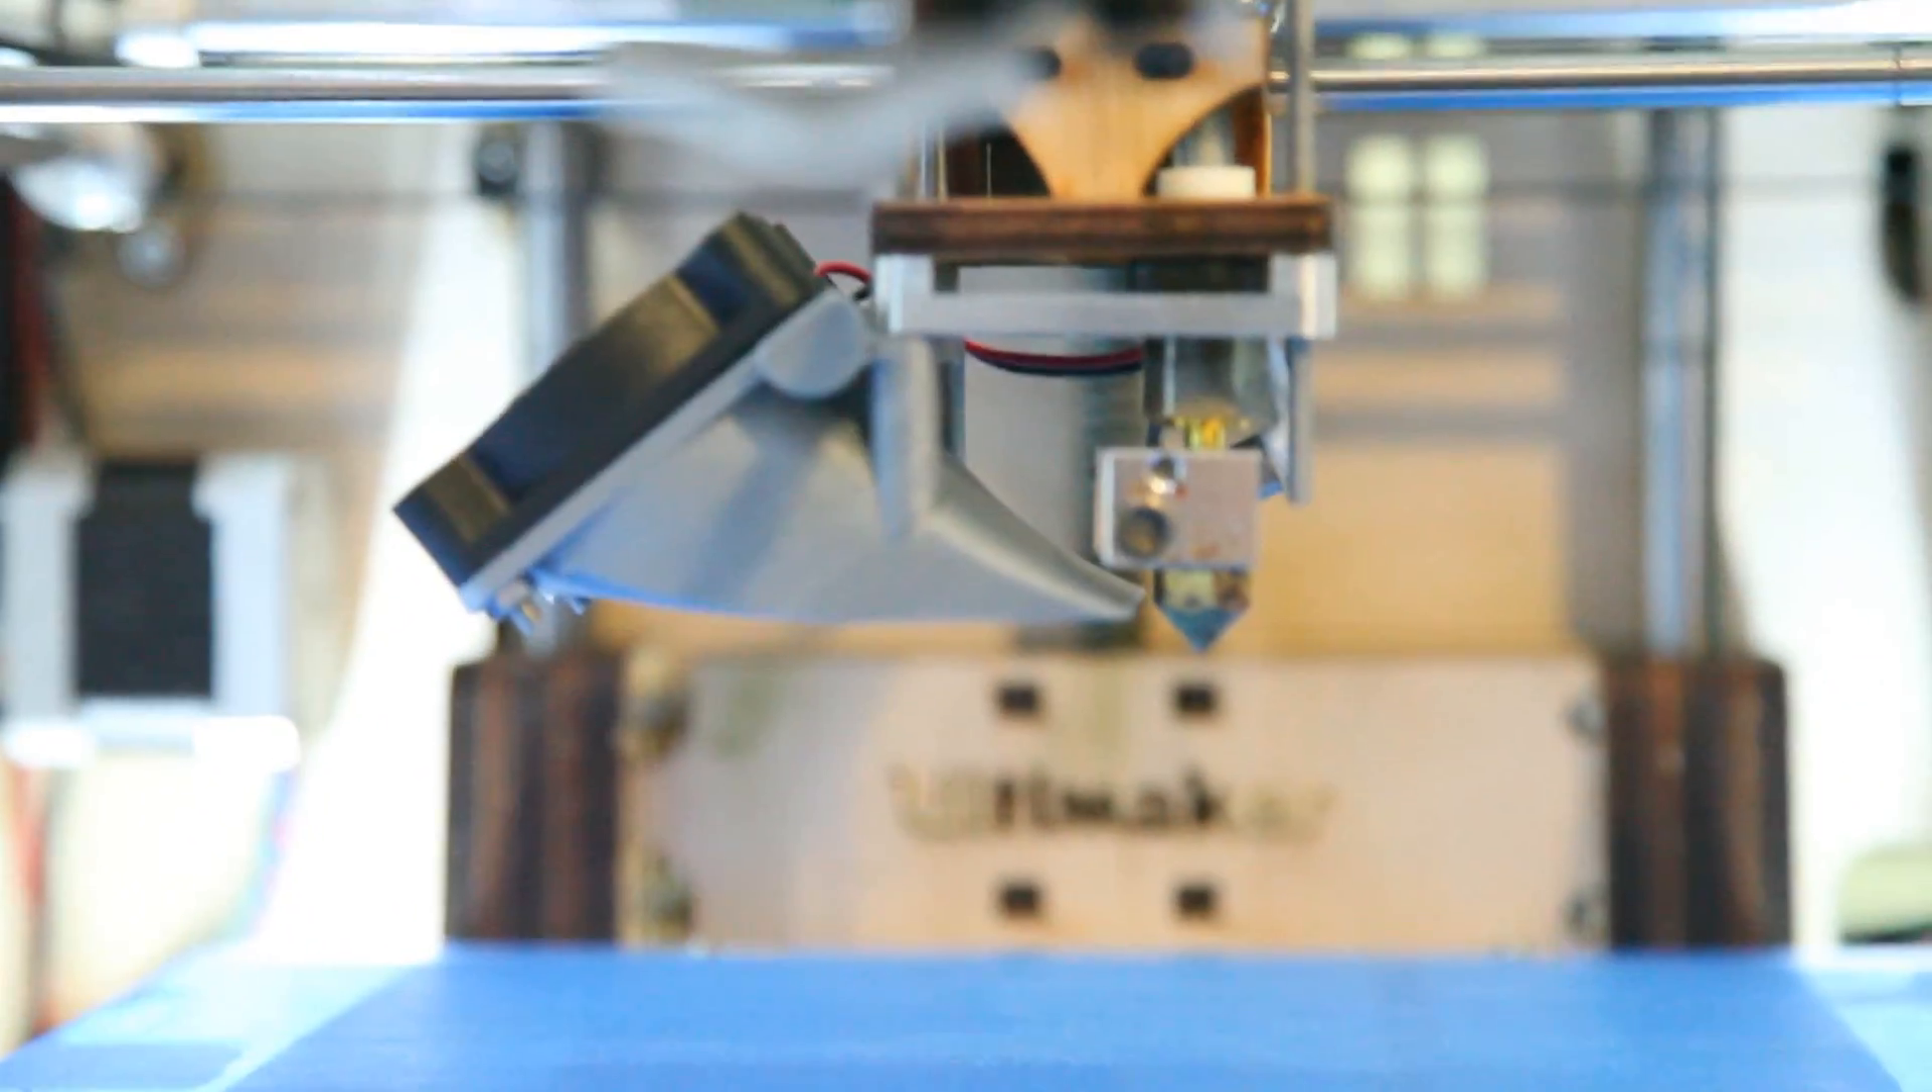All right guys, so here's the final product installed. Now the fan's at a slight angle.